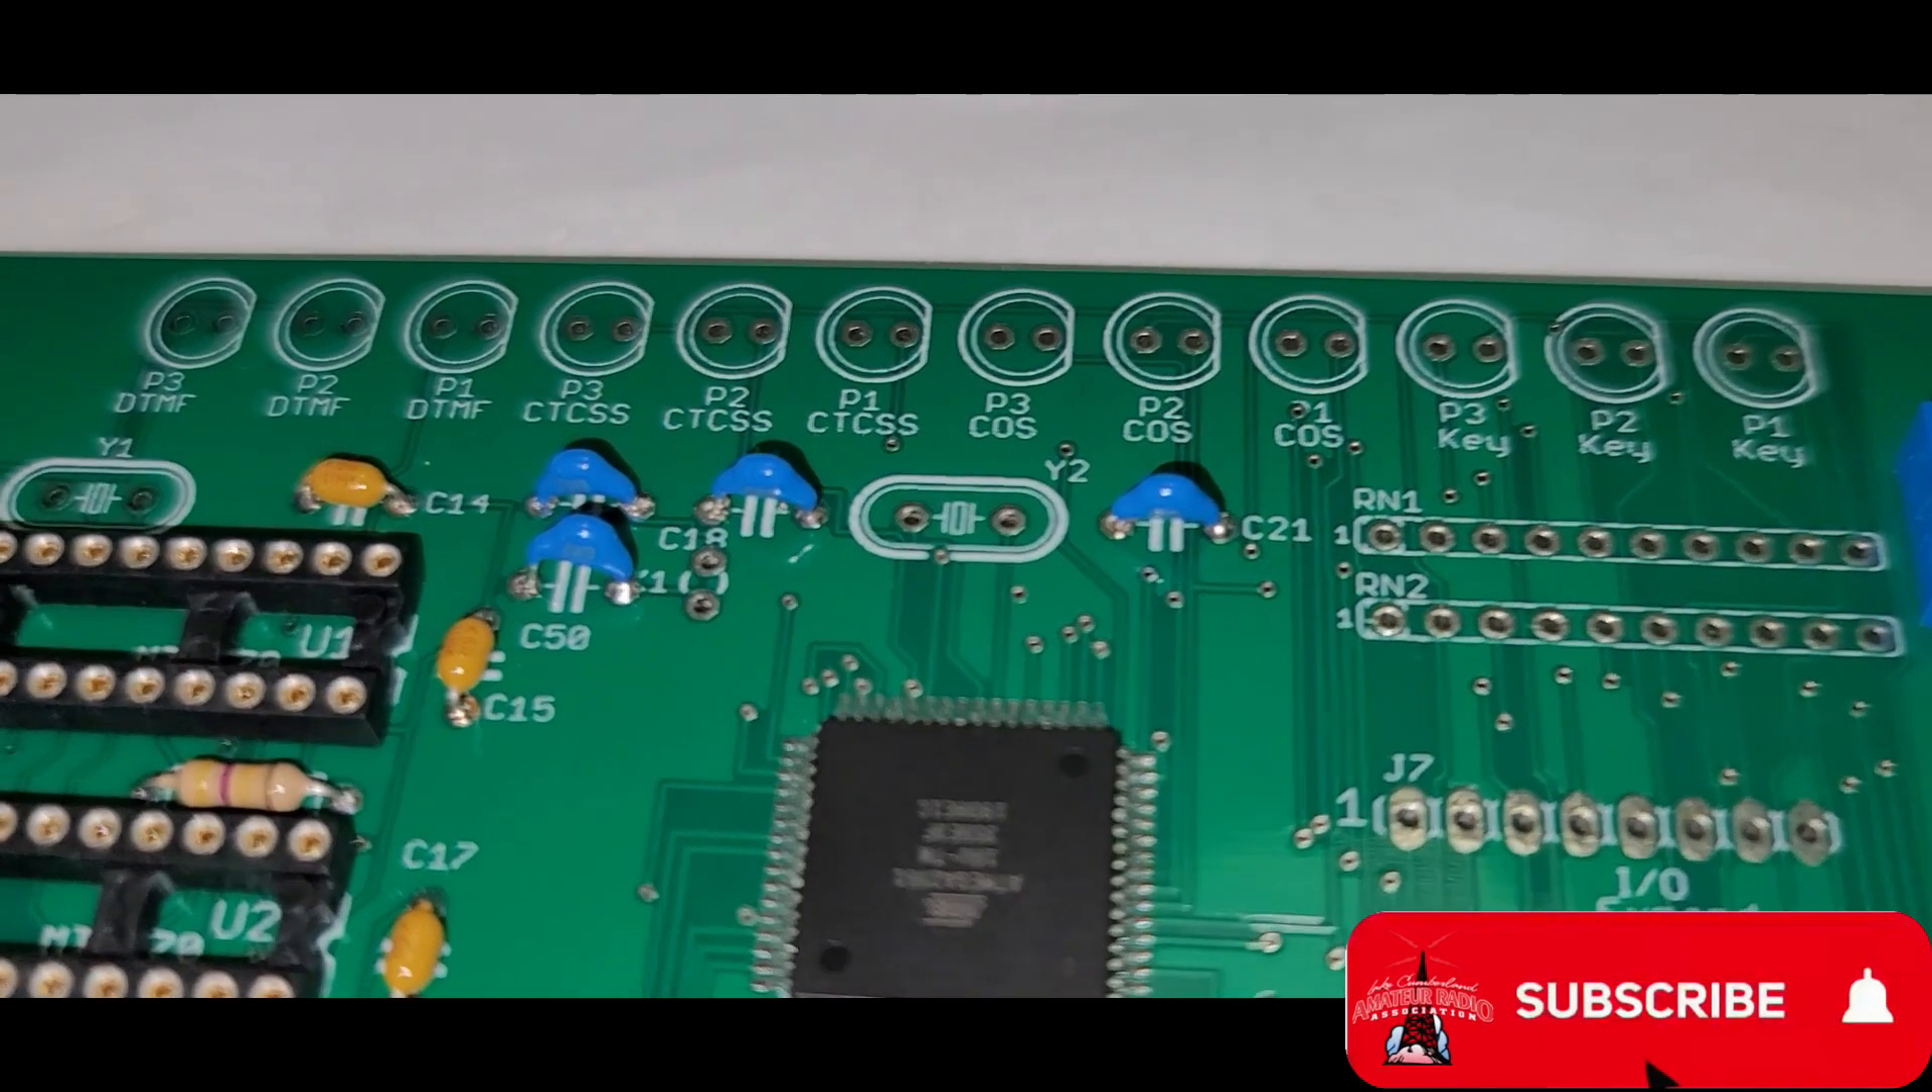But you can see there's definitely been some progress made, but also there's some empty component slots still on this motherboard.